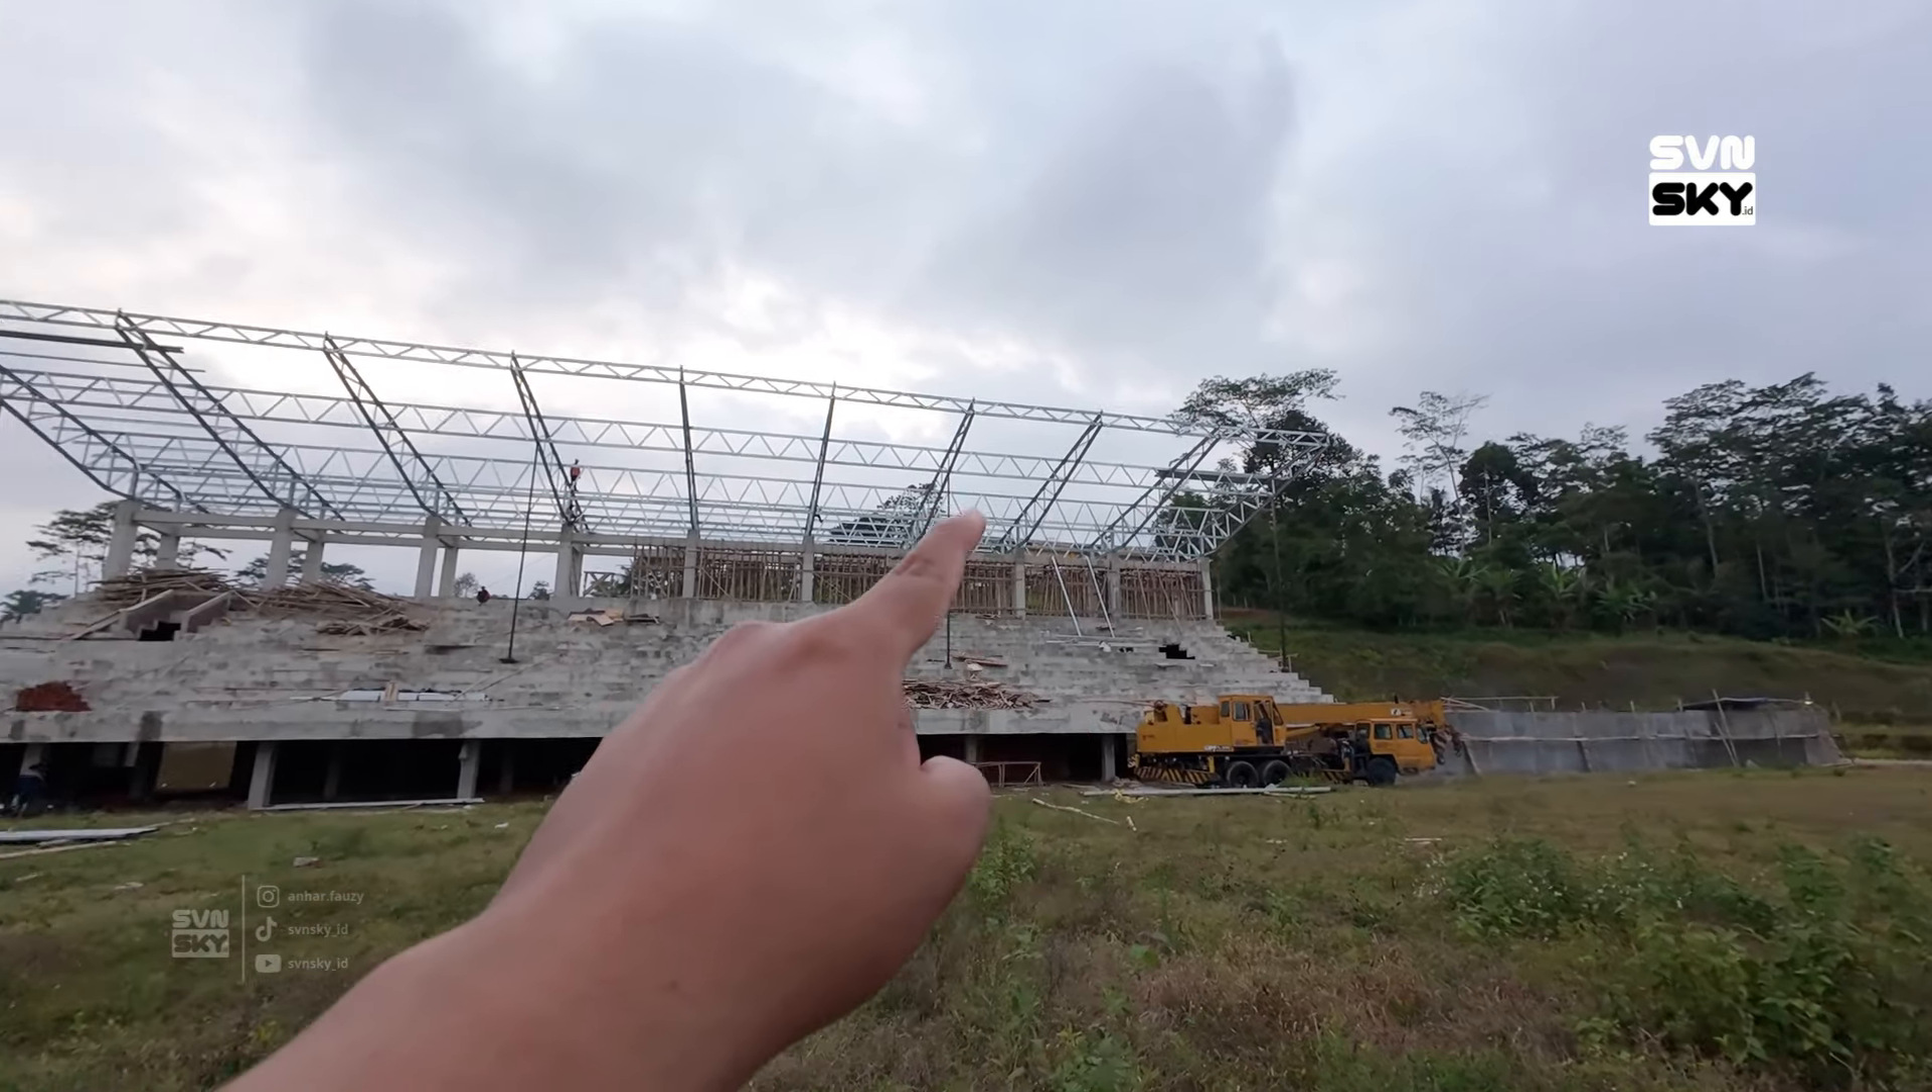Sudah terpasang Kerangkanya Tinggal ada beberapa aja.